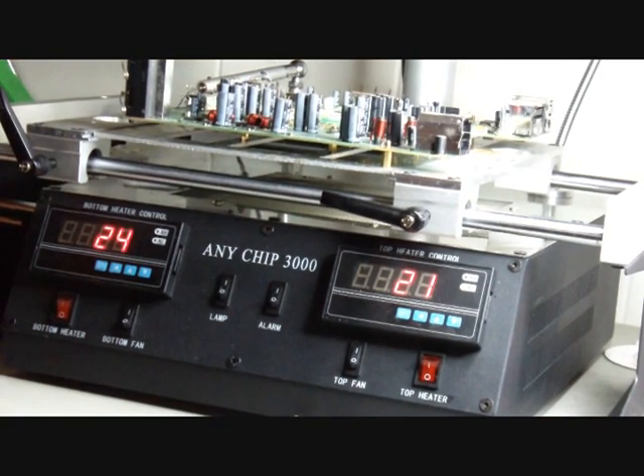Okay, the board is replaced on the machine.